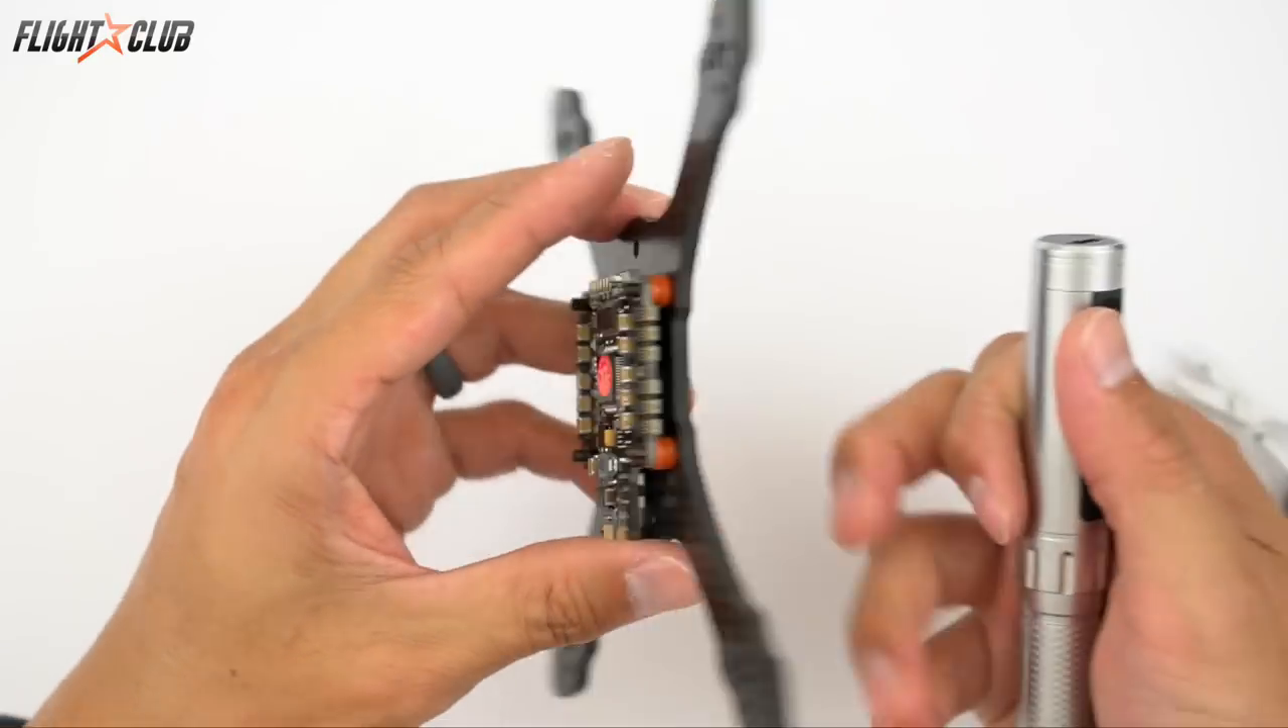I've got the all-in-one mounted on the frame.